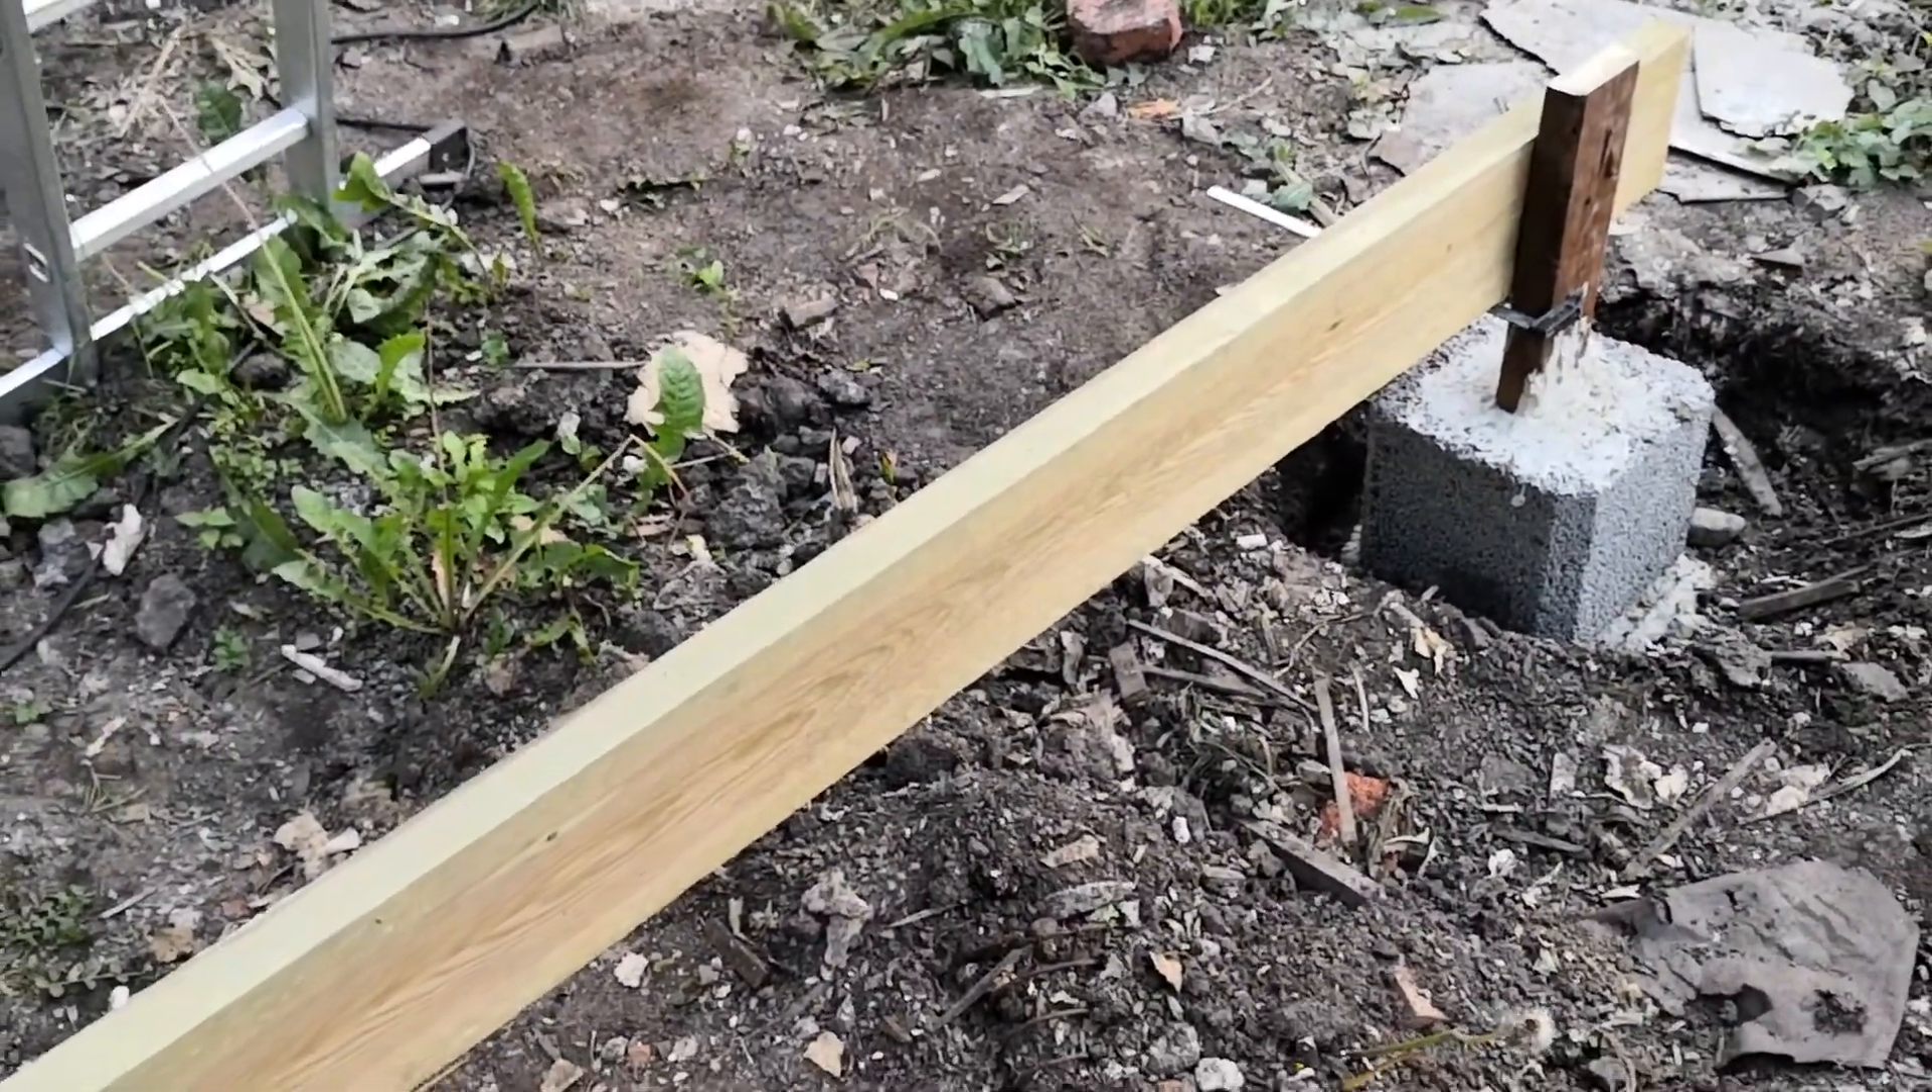I put these pillars in place on top of concrete.